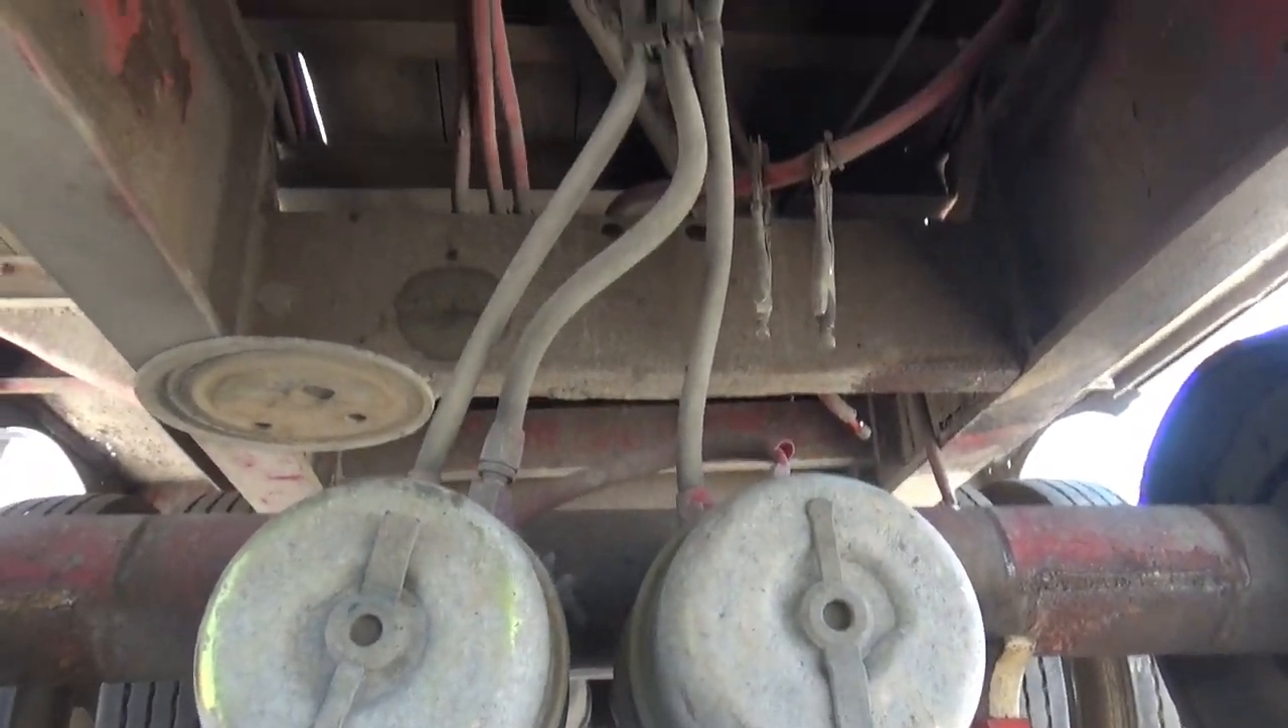The um axle itself I never took the brake hoses off they're still on there which is no biggie to take them off but I didn't do that.